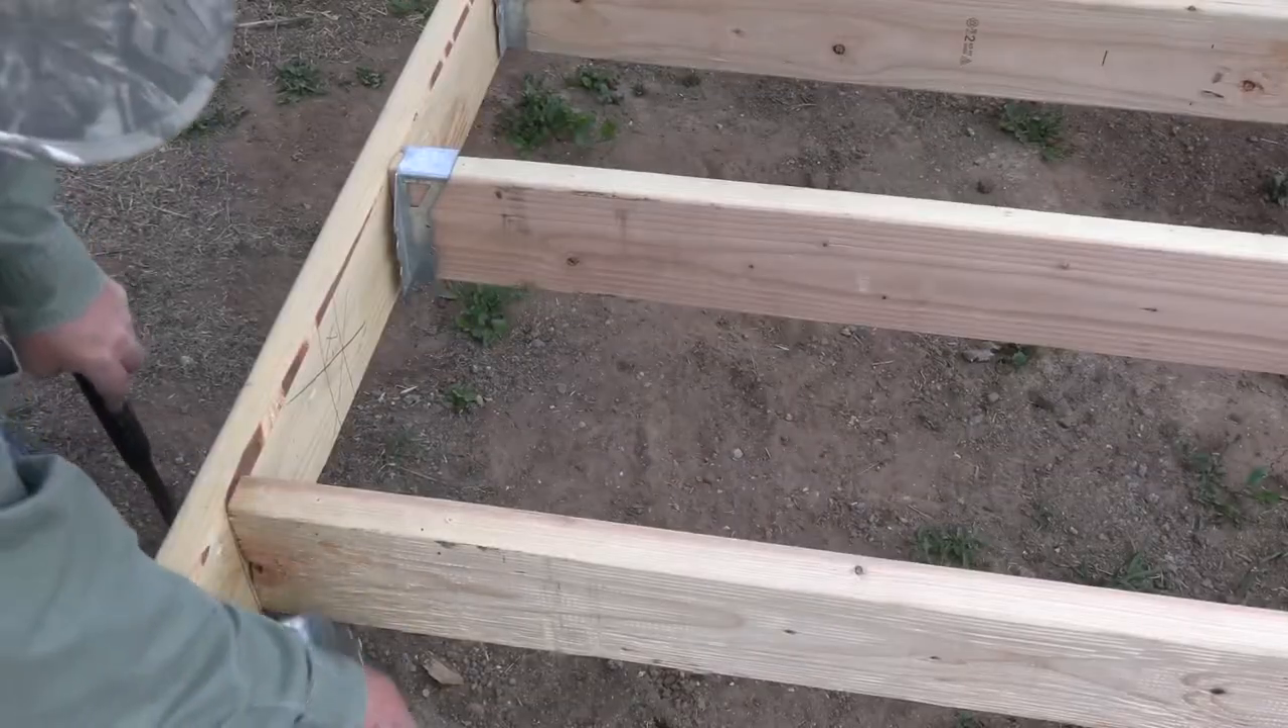I'm installing the joist hangers and then I will be putting the floor decking on.